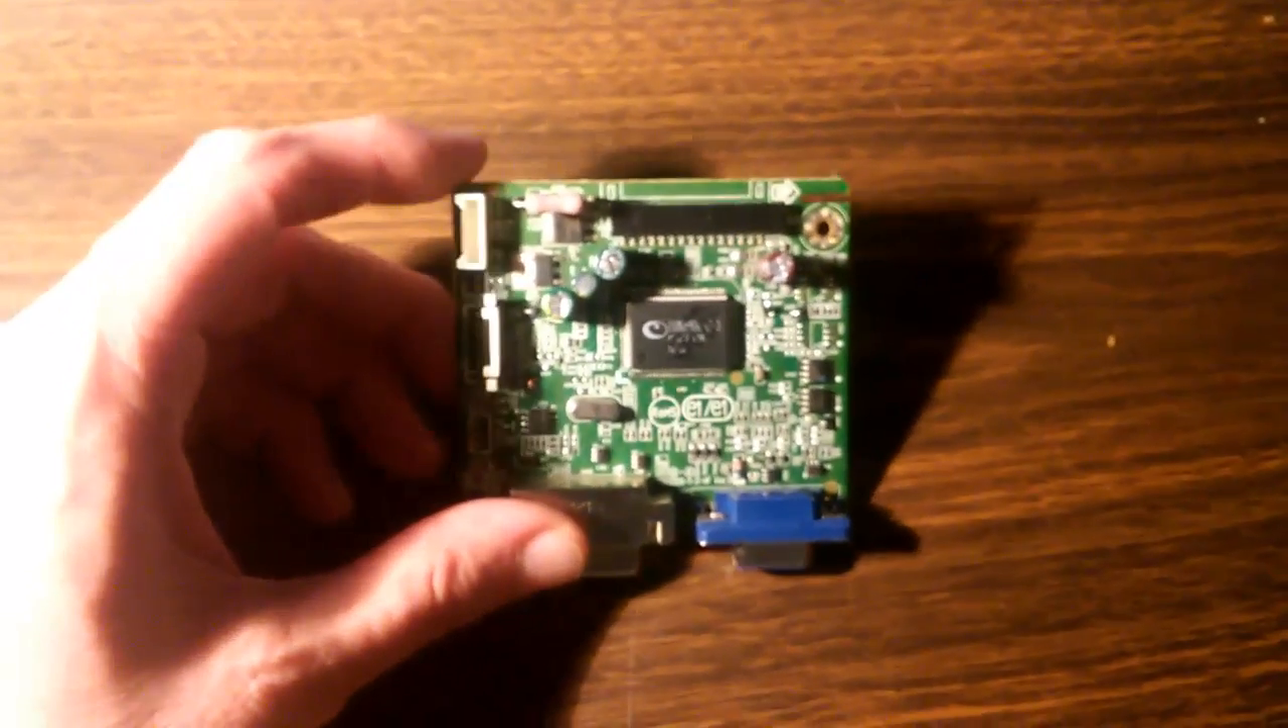Okay we've disconnected those two cables and now our card is now free.